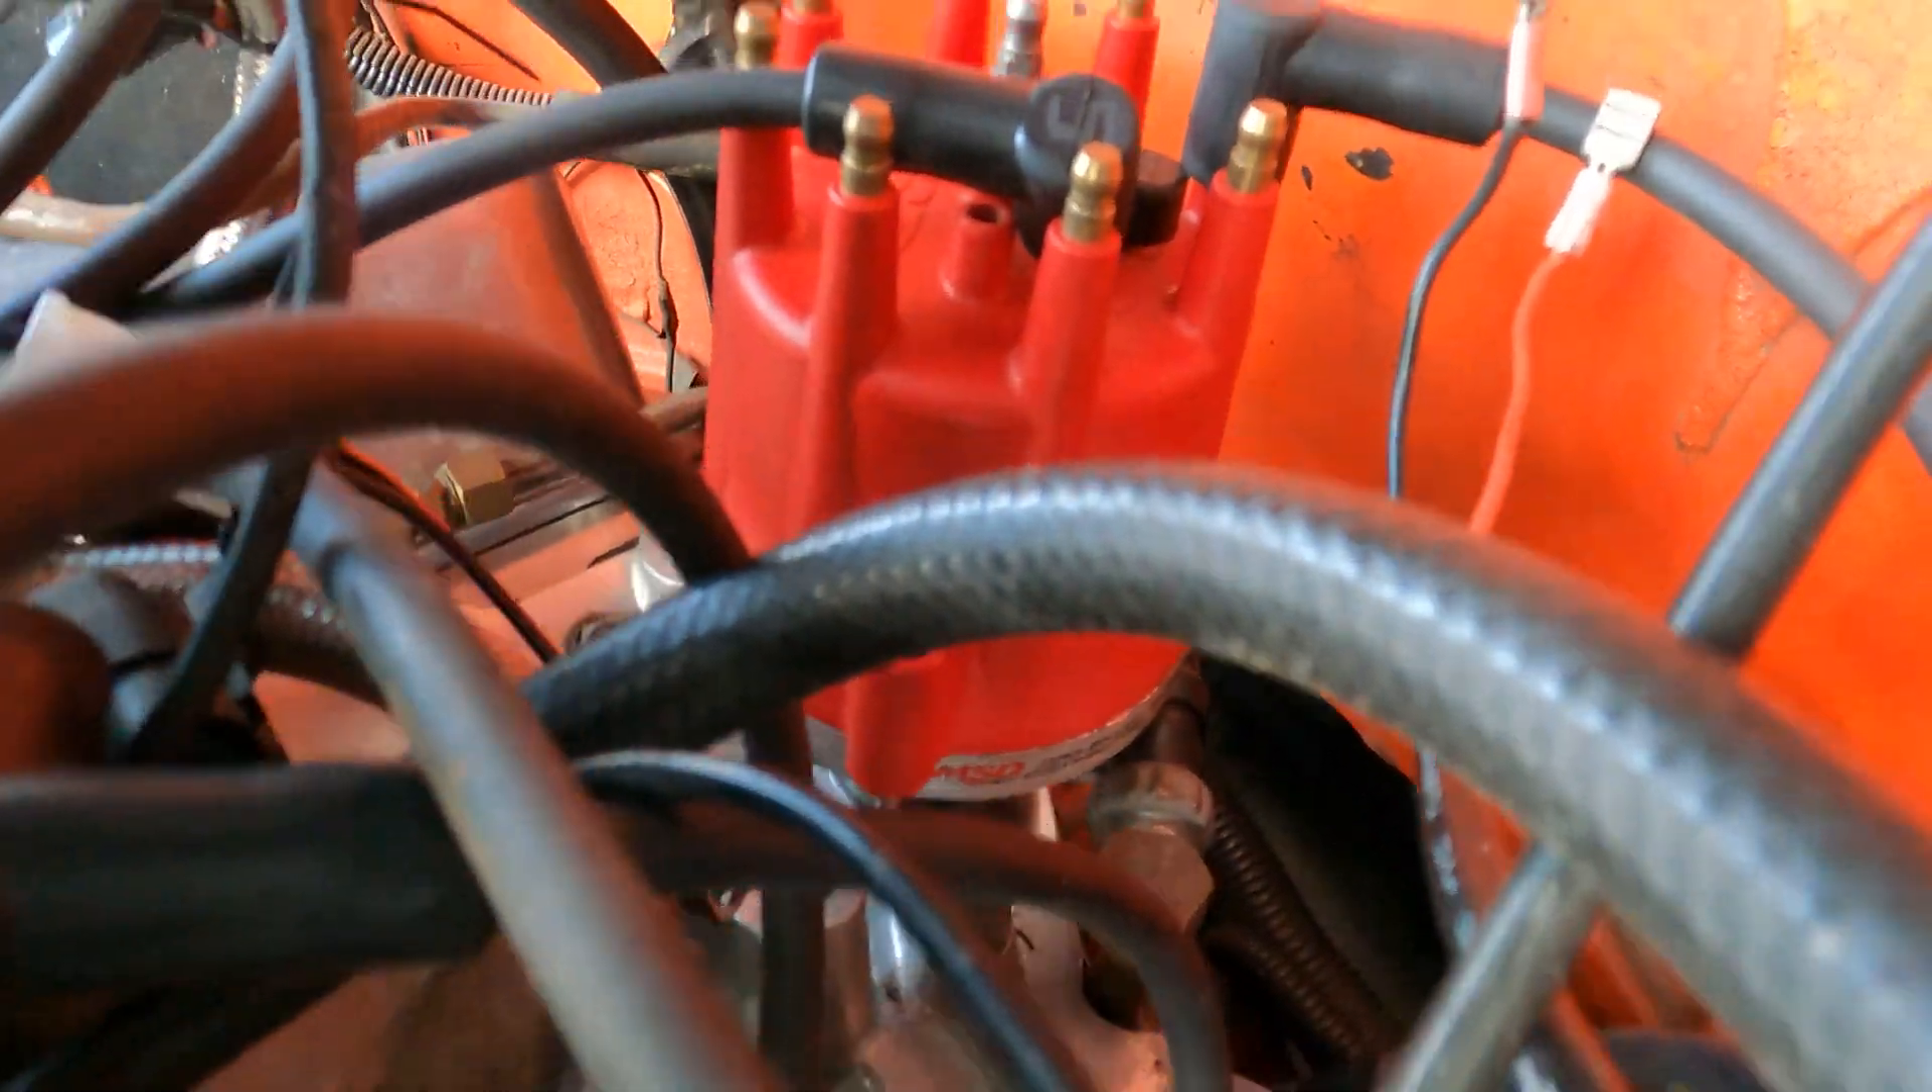All right gang check it out we got the distributor cap in place.